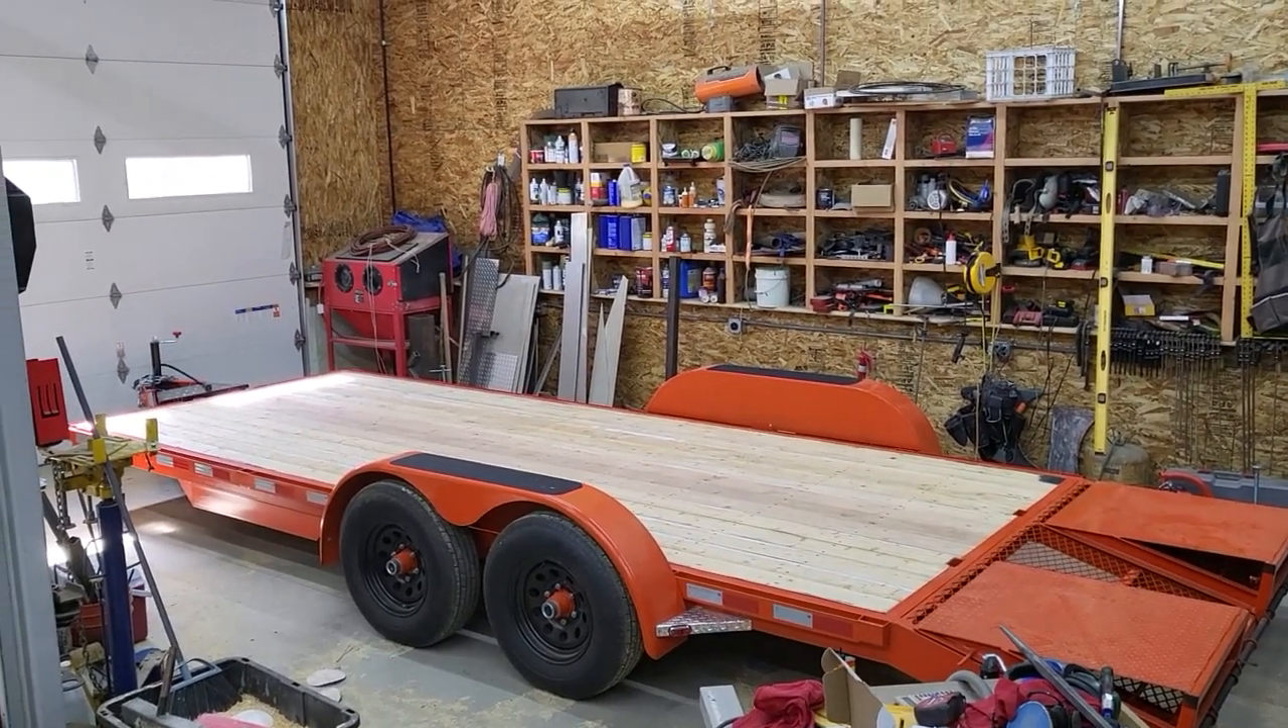There it is with the deck boards all on screwed down.